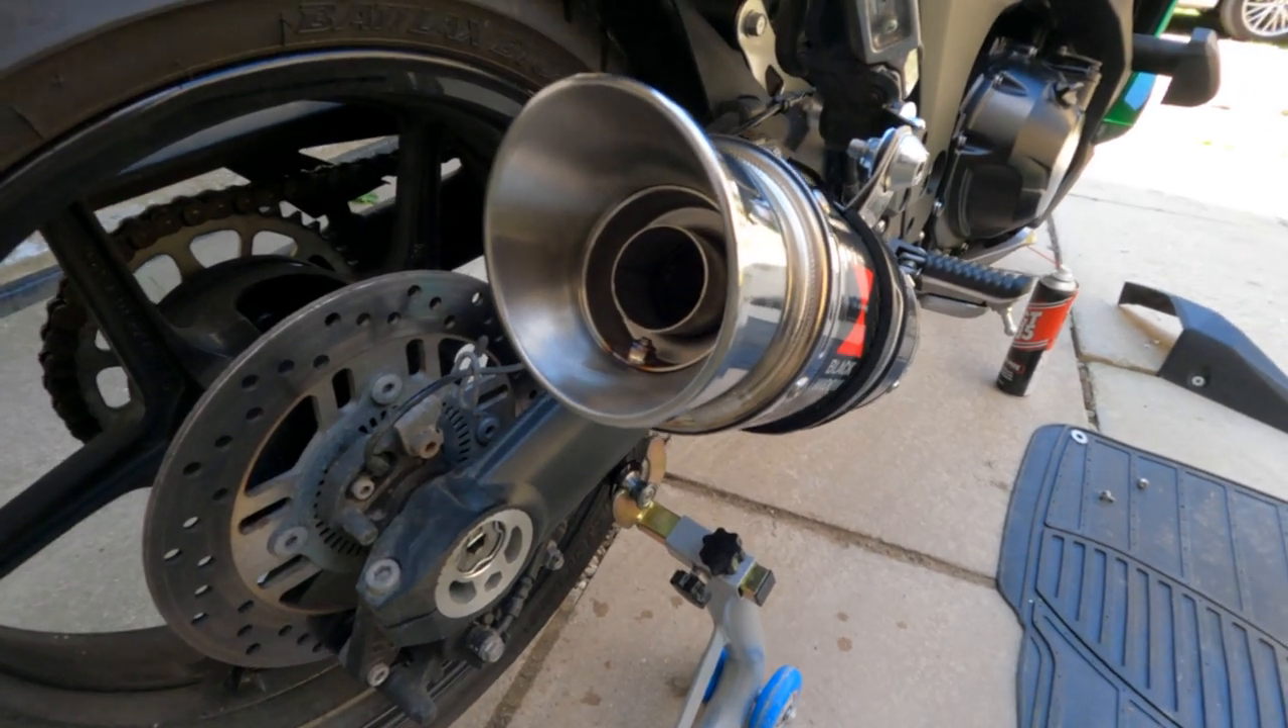We've still got the baffle in, we haven't took it out yet.